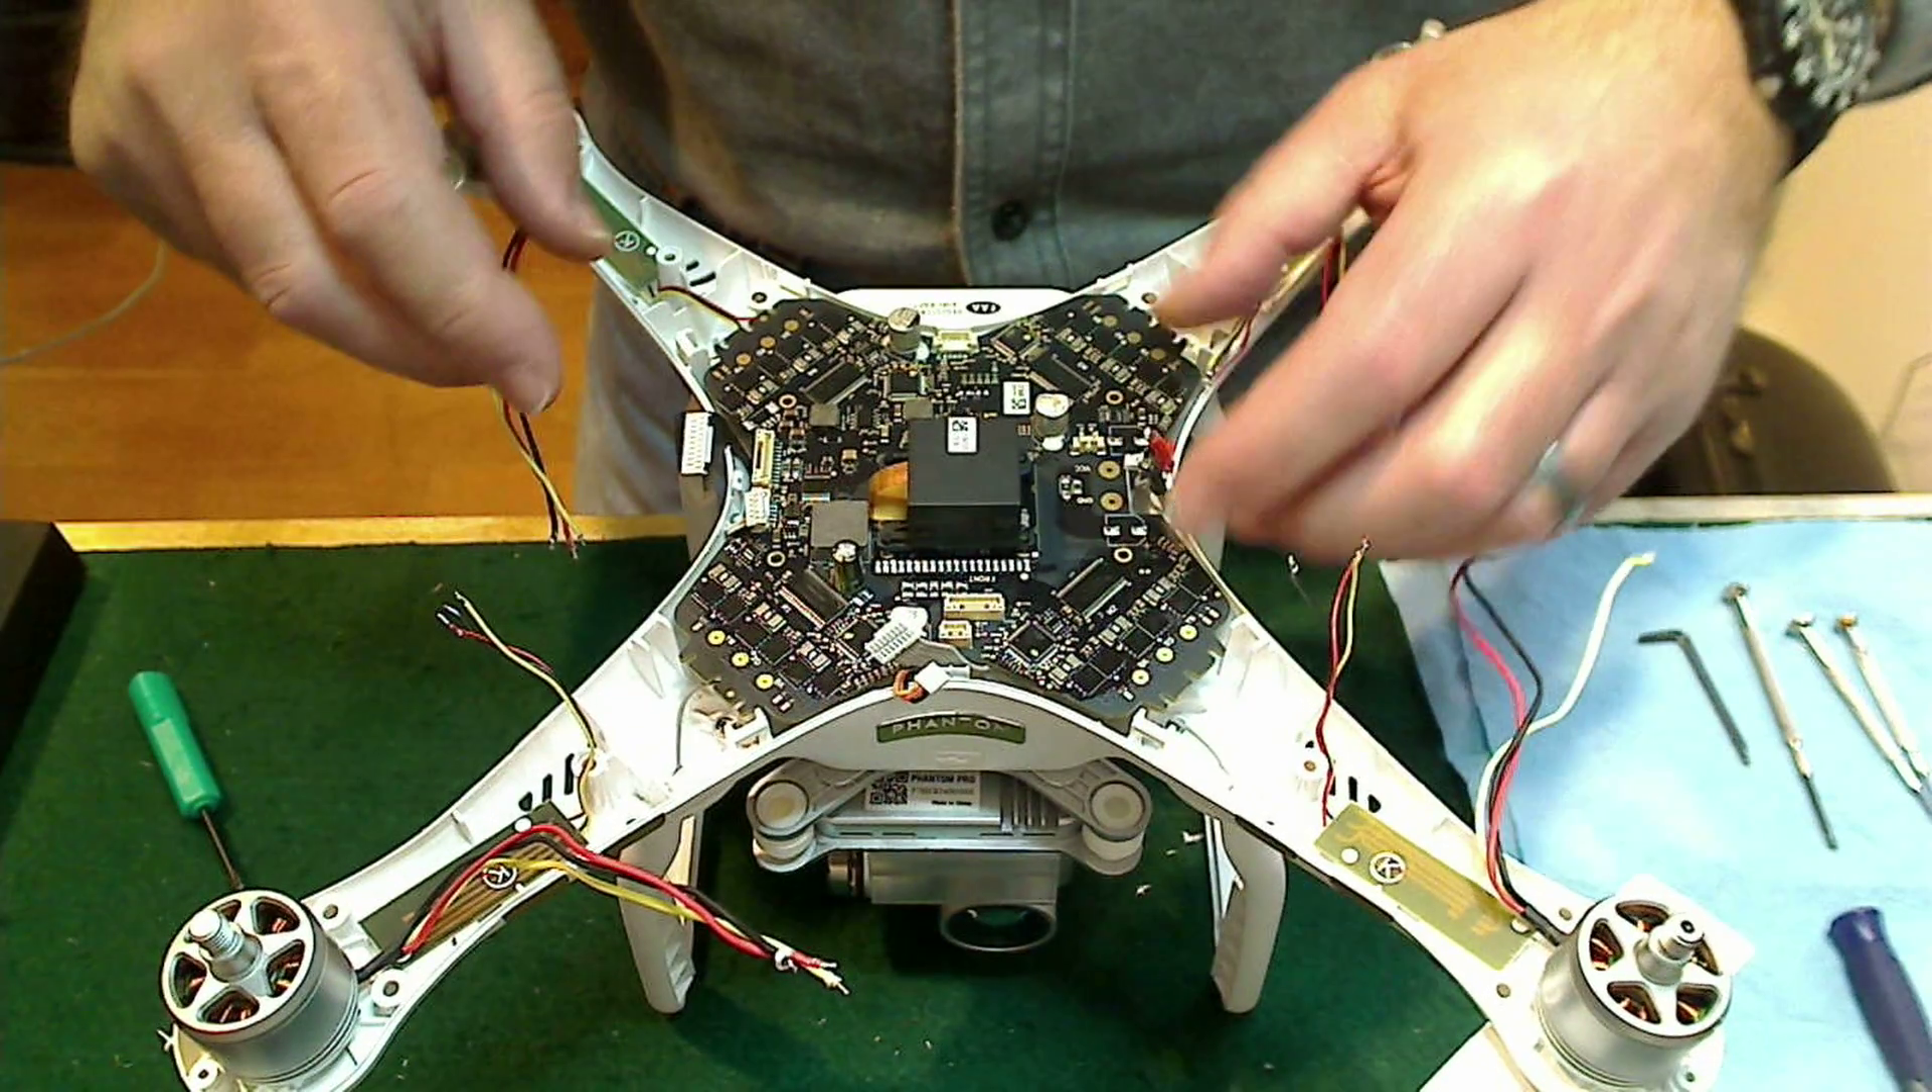We're back with the board in position.